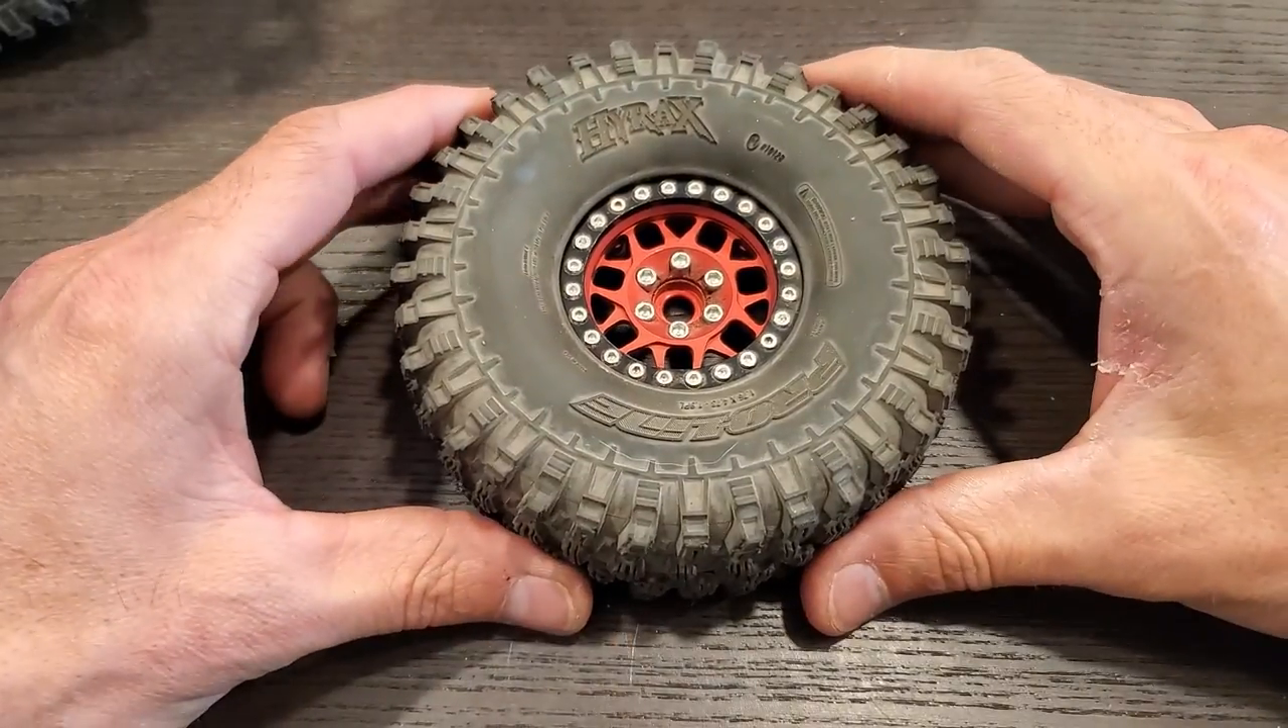Okay so I got the first tire done.